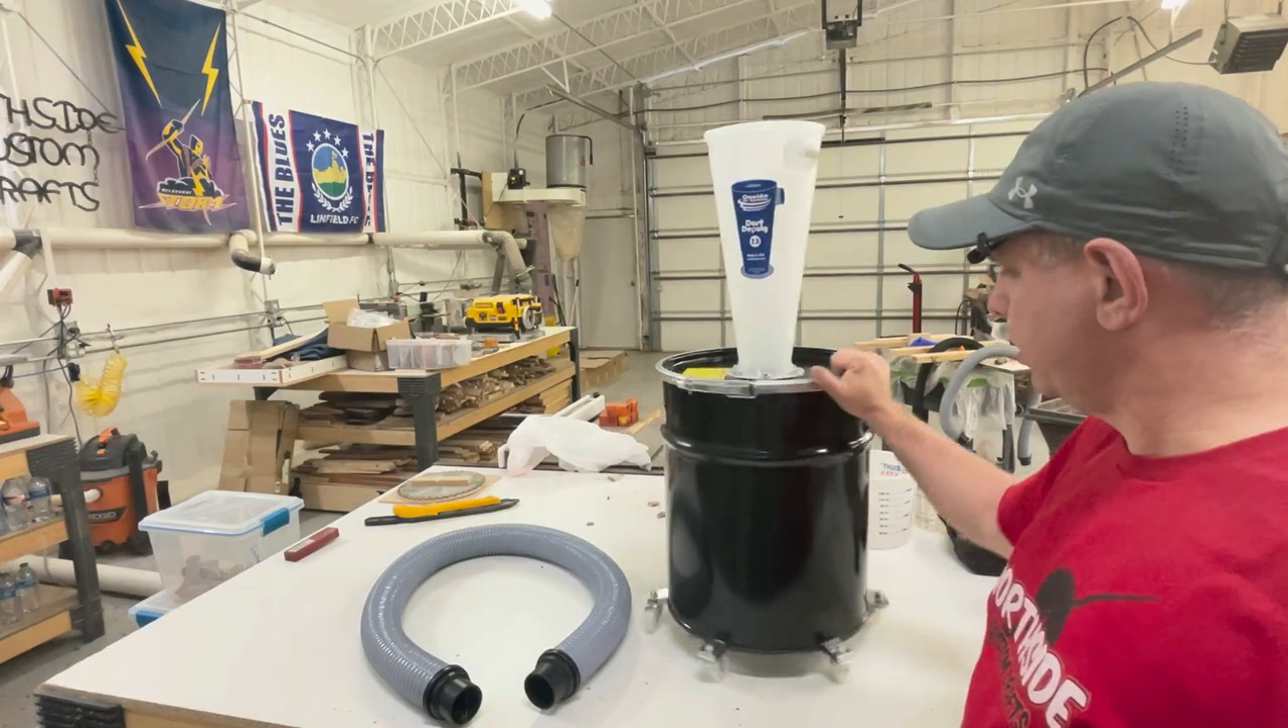We are done with this whole assembly right here now we just need to hook some hoses up to it.